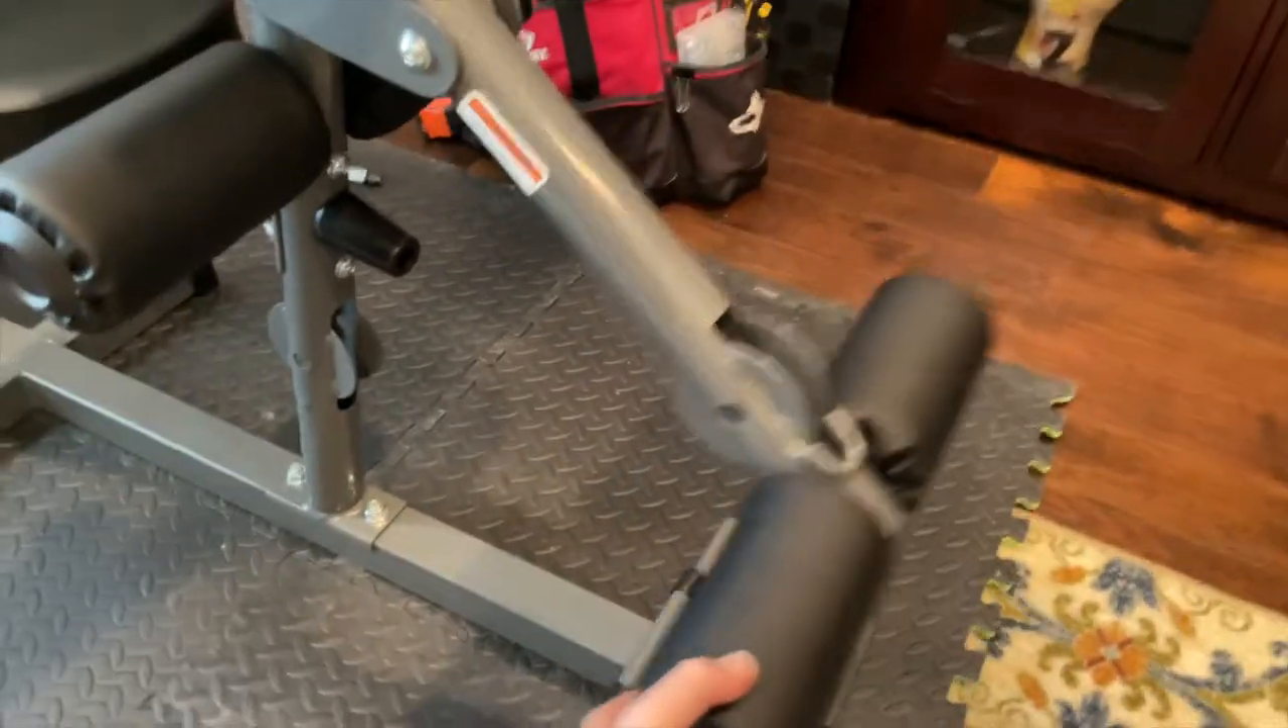We got the pads in place.